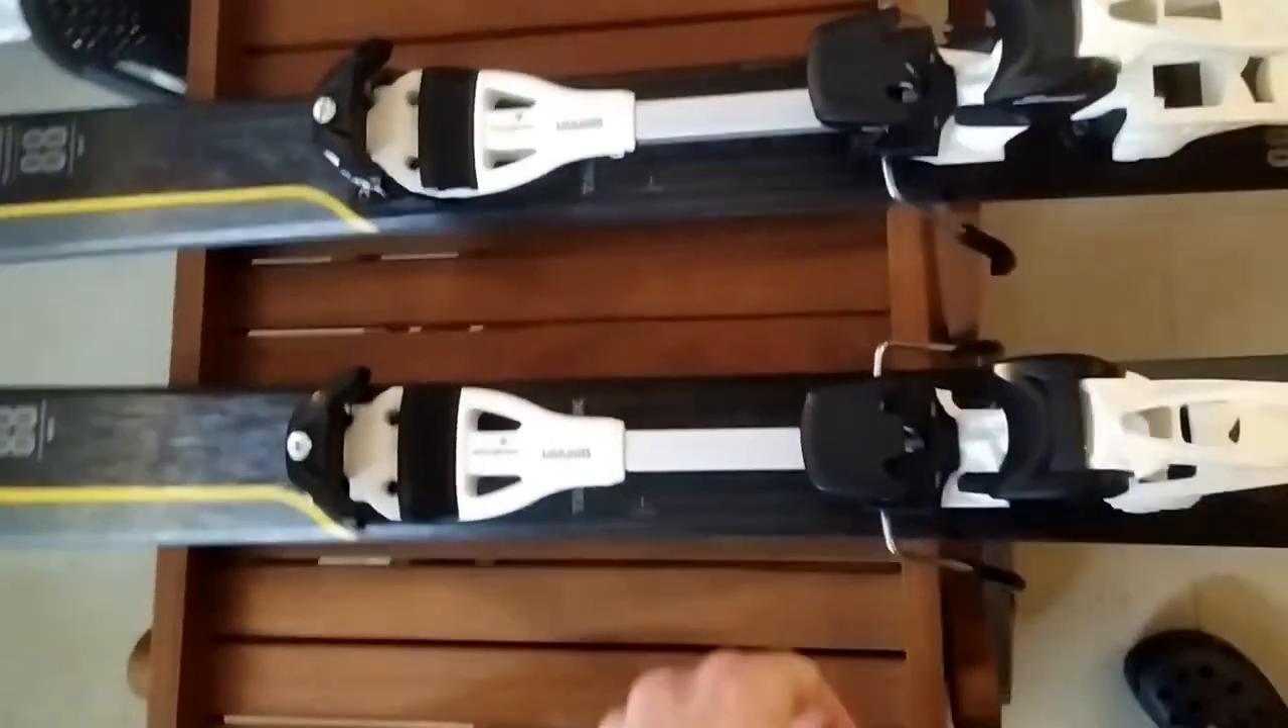Okay, so here's the finished job. Bindings are mounted.